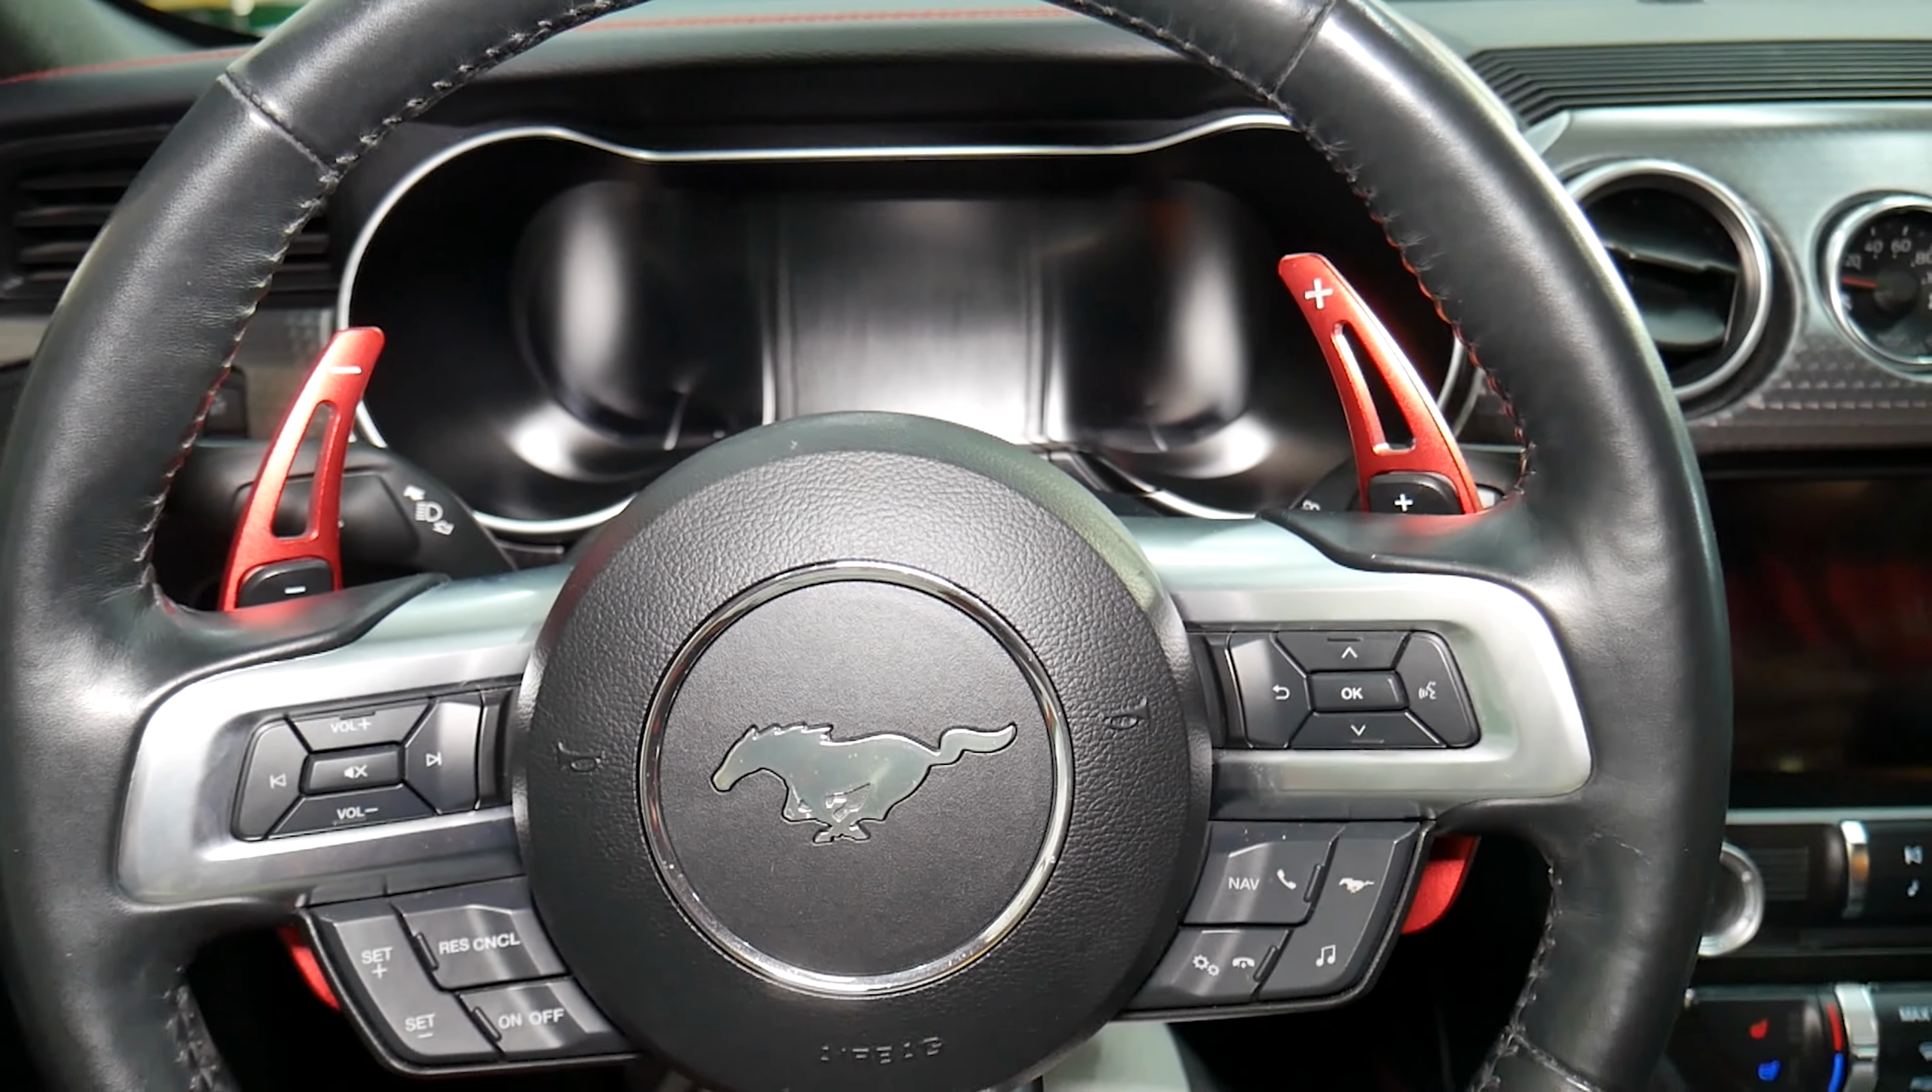You can see extensions are installed that's what they look like.